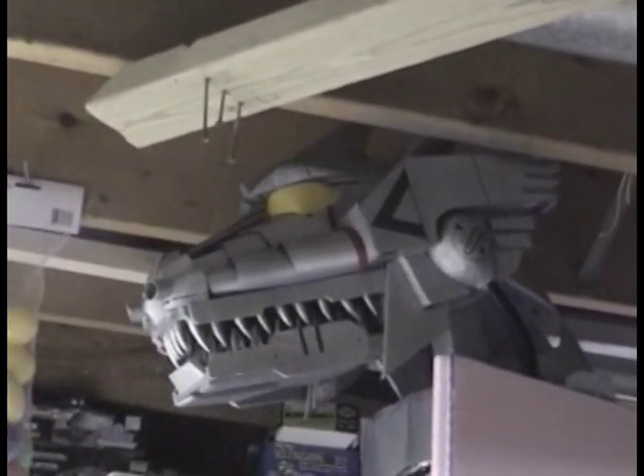Here's a shot of the head now in place with the war paint applied.